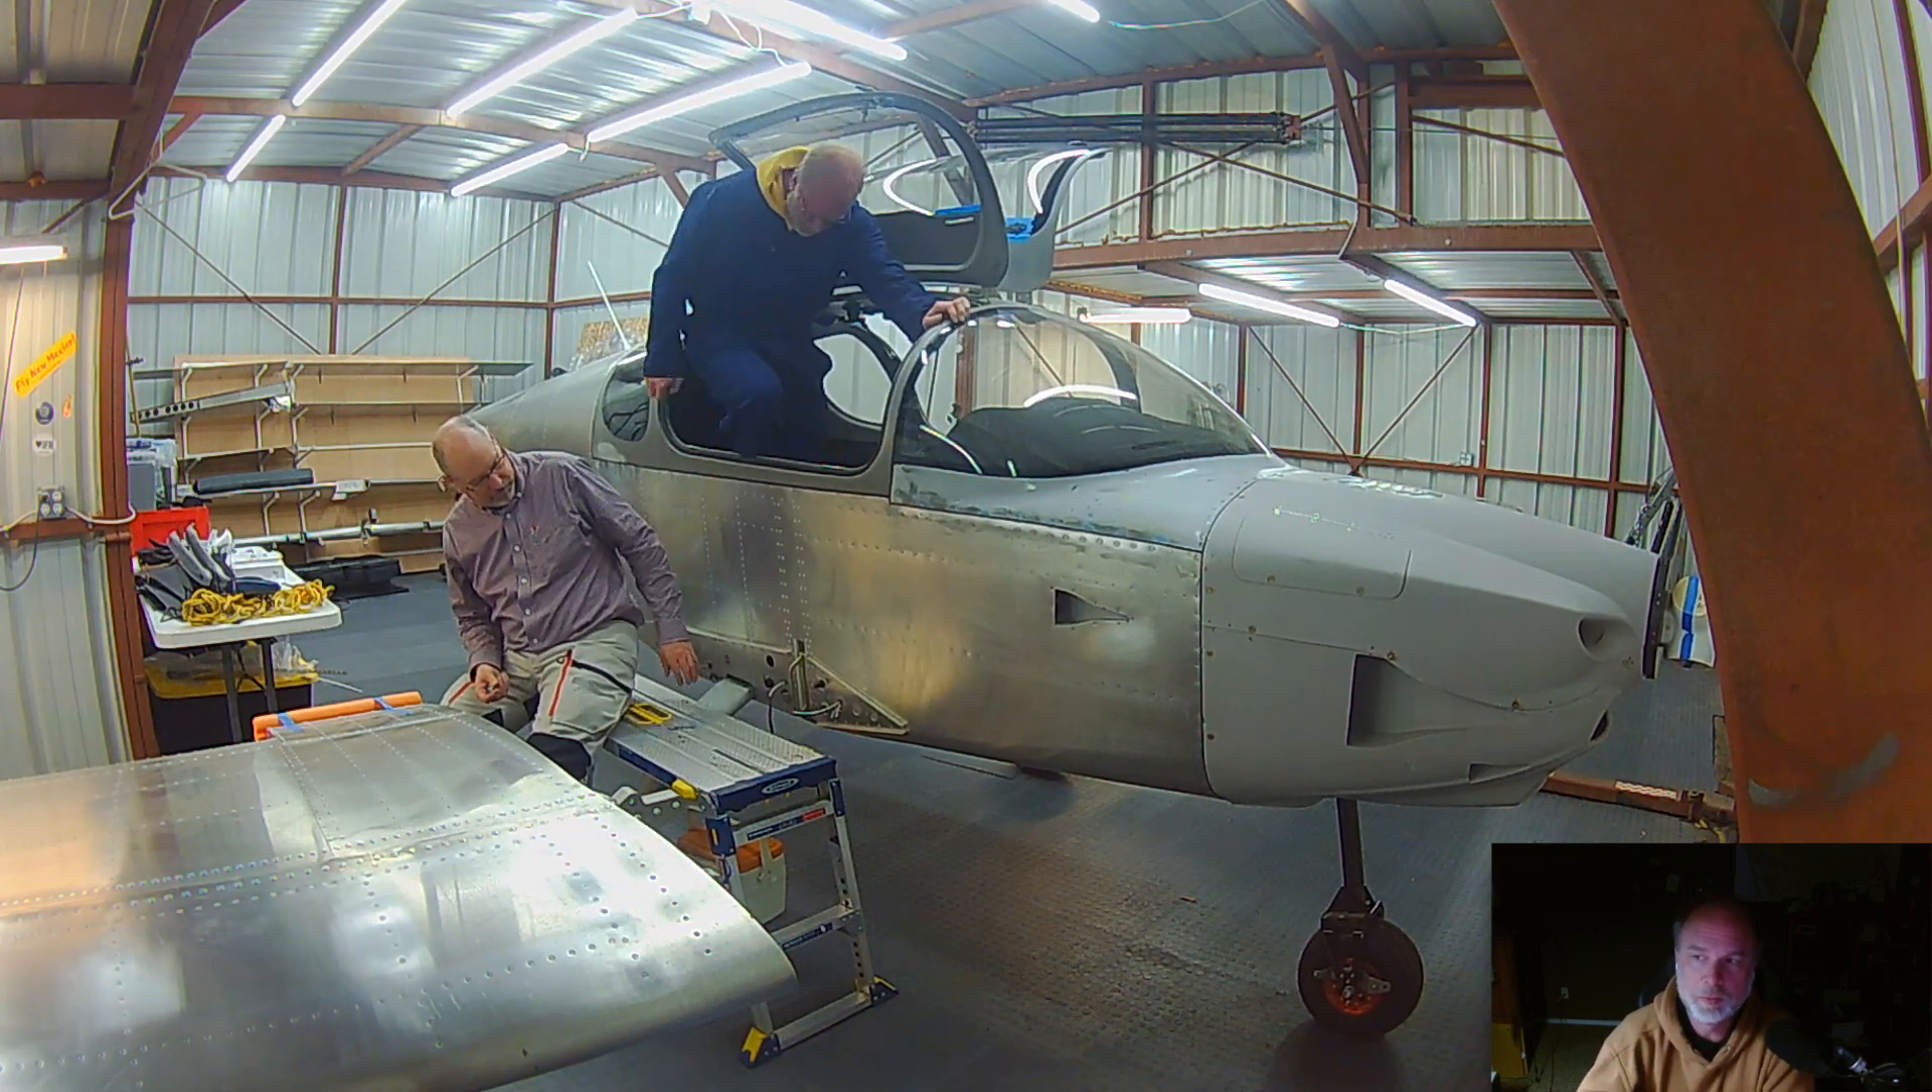This will be the last point in time where the airplane is without wings.